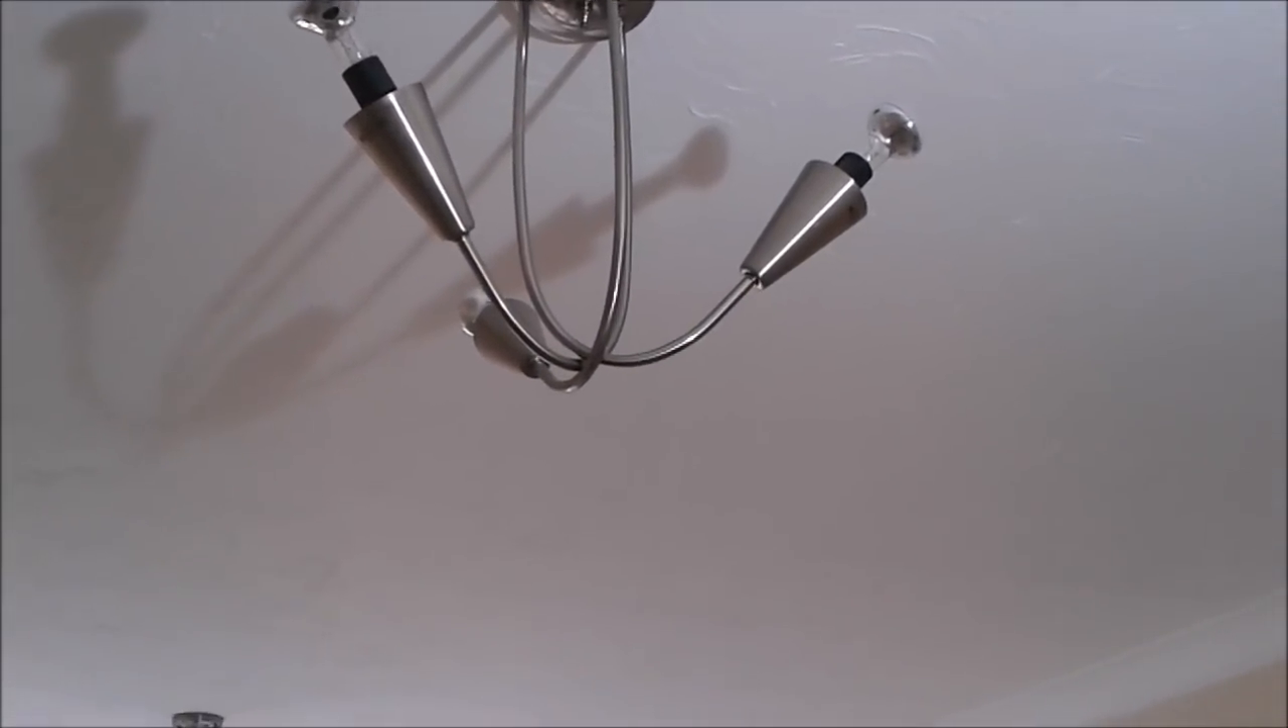What I need to do is put these shades back up. I'll be finished for the day.